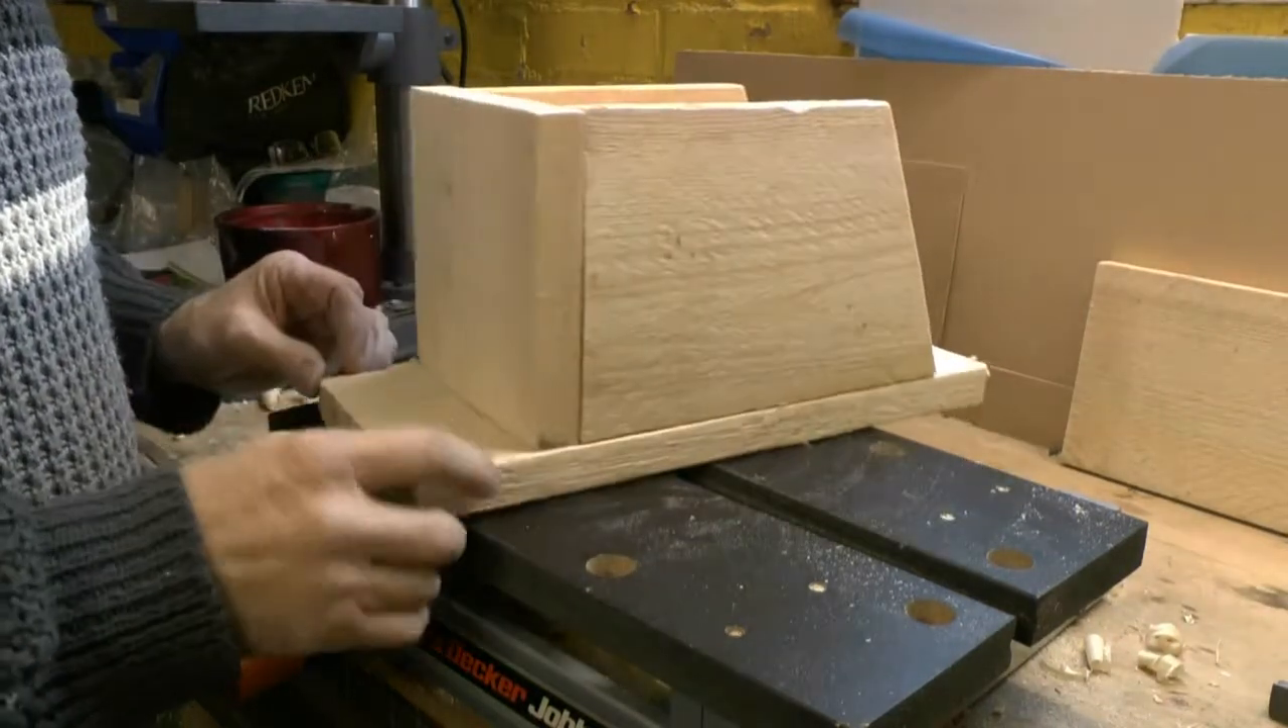Now I've cleaned all the rough edges up and put the pieces together and it's beginning to look a bit like a bird box now.